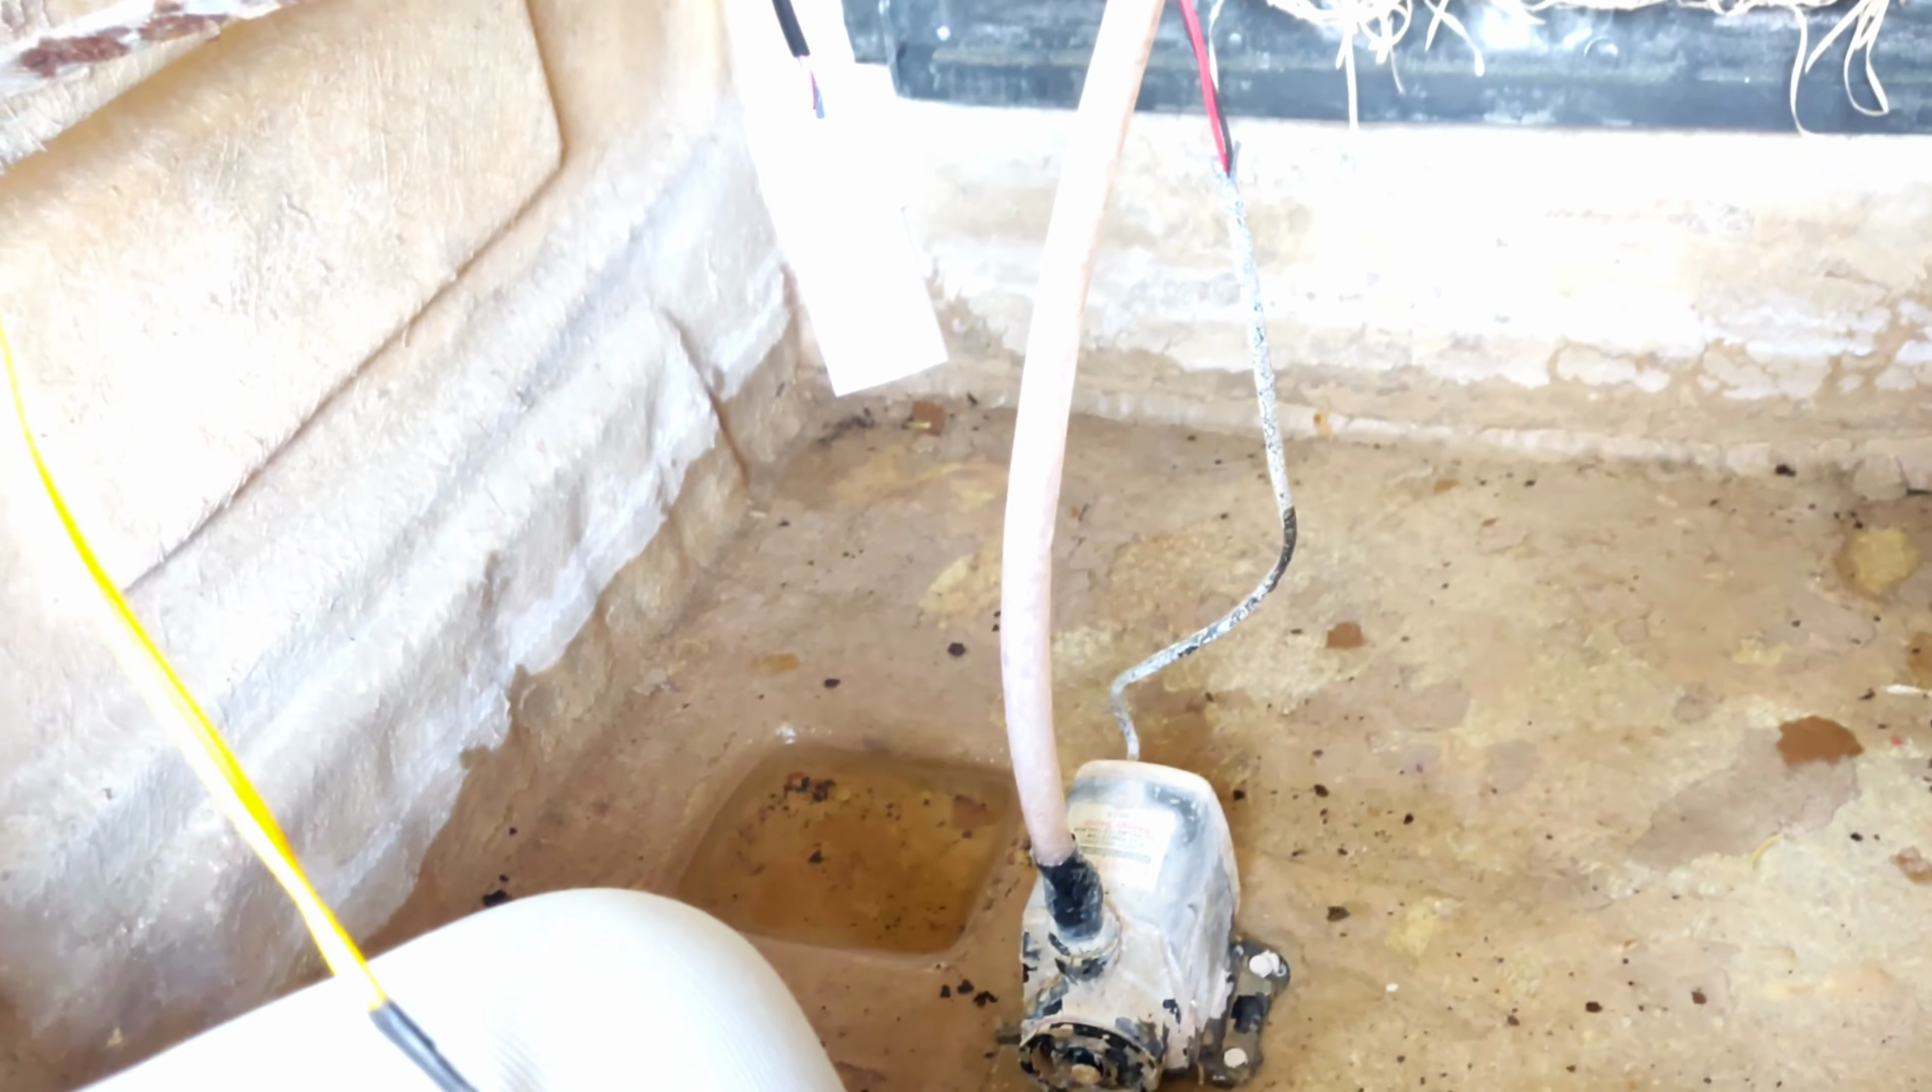यह हमारा लग चुका है पाइप पंप वाला।